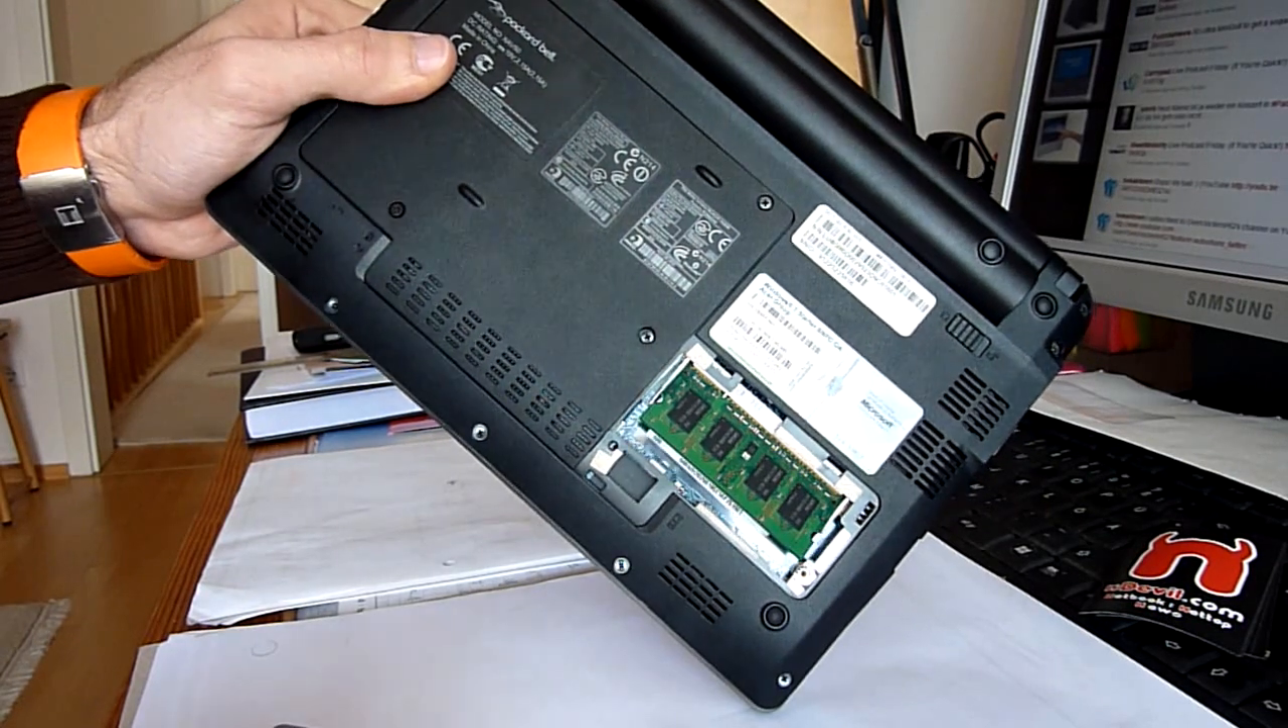You can already see we have the RAM stick inside.